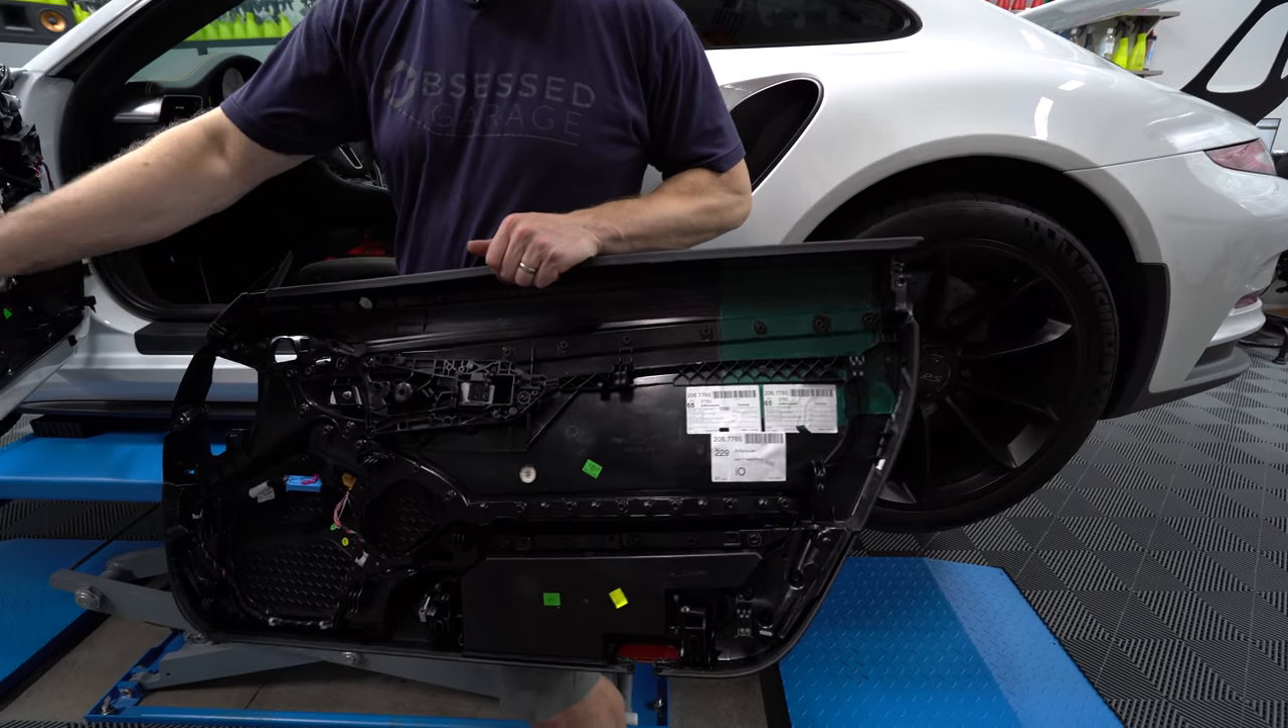So now we've got the whole door card off.